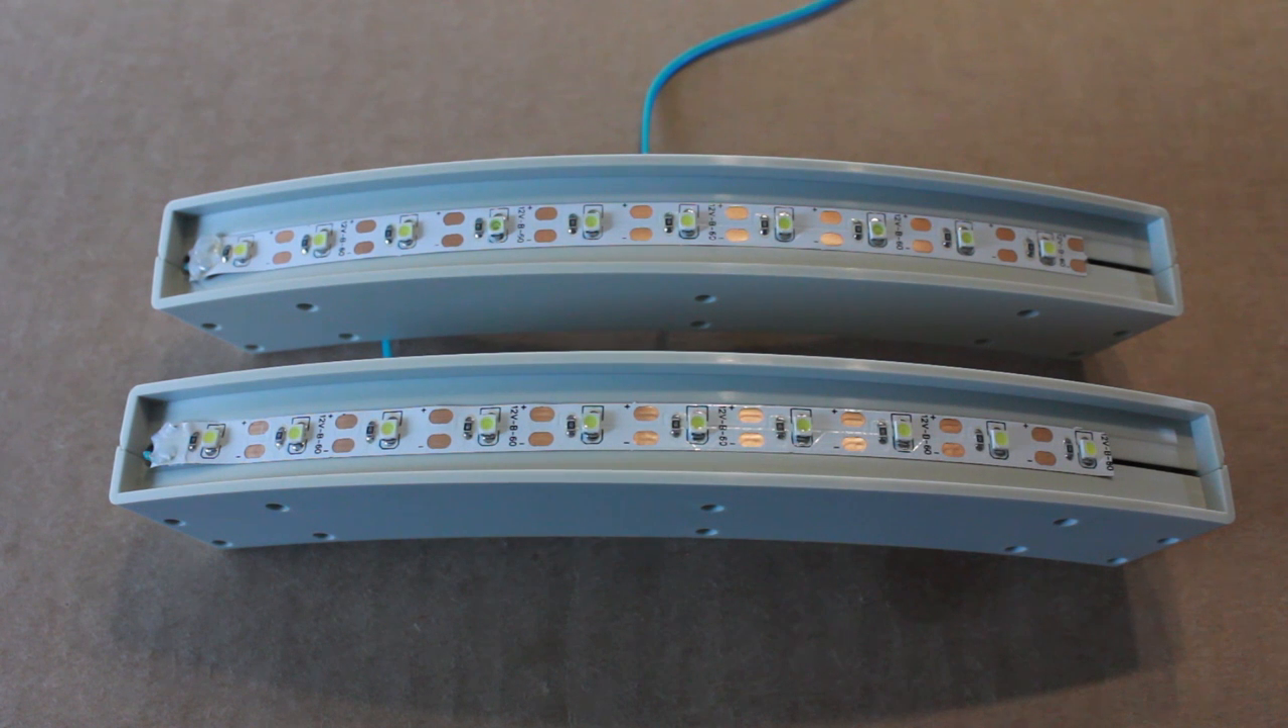One thing you will notice is there is a gap on the right hand side. The LED strips they supplied don't quite fill the entire housing. You can see right here this area.